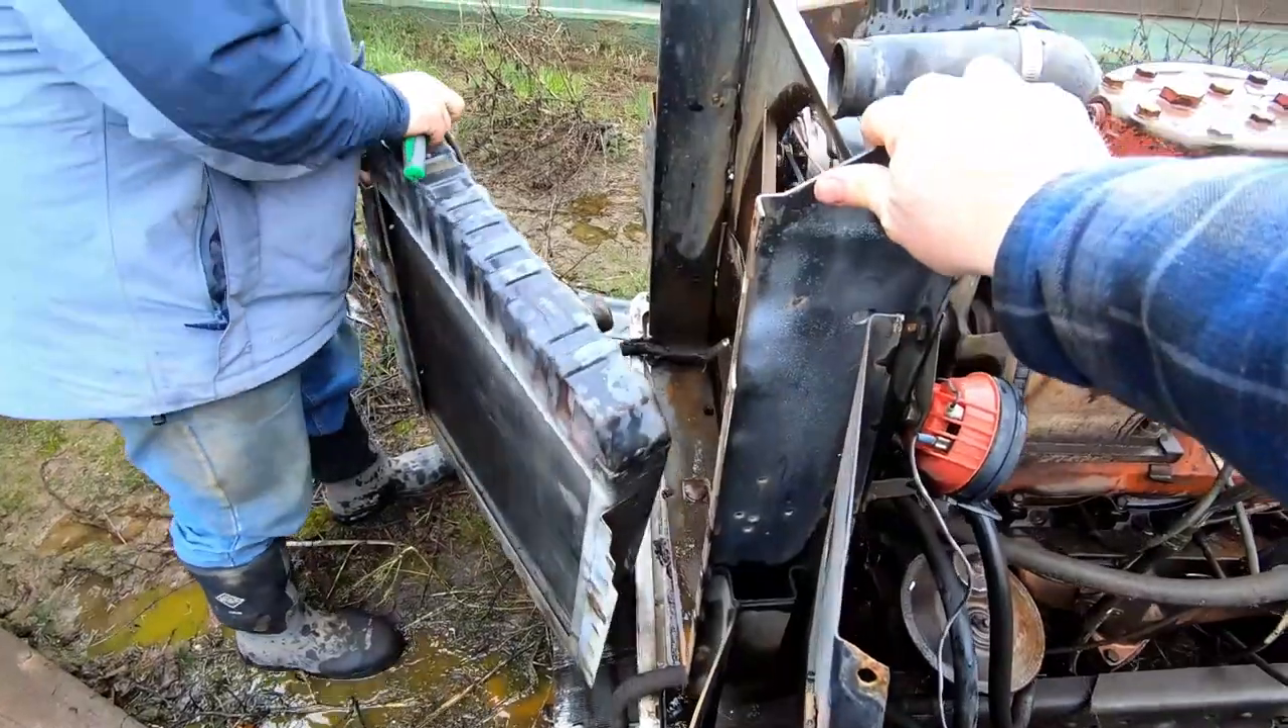Looks like Ryan has this radiator off.